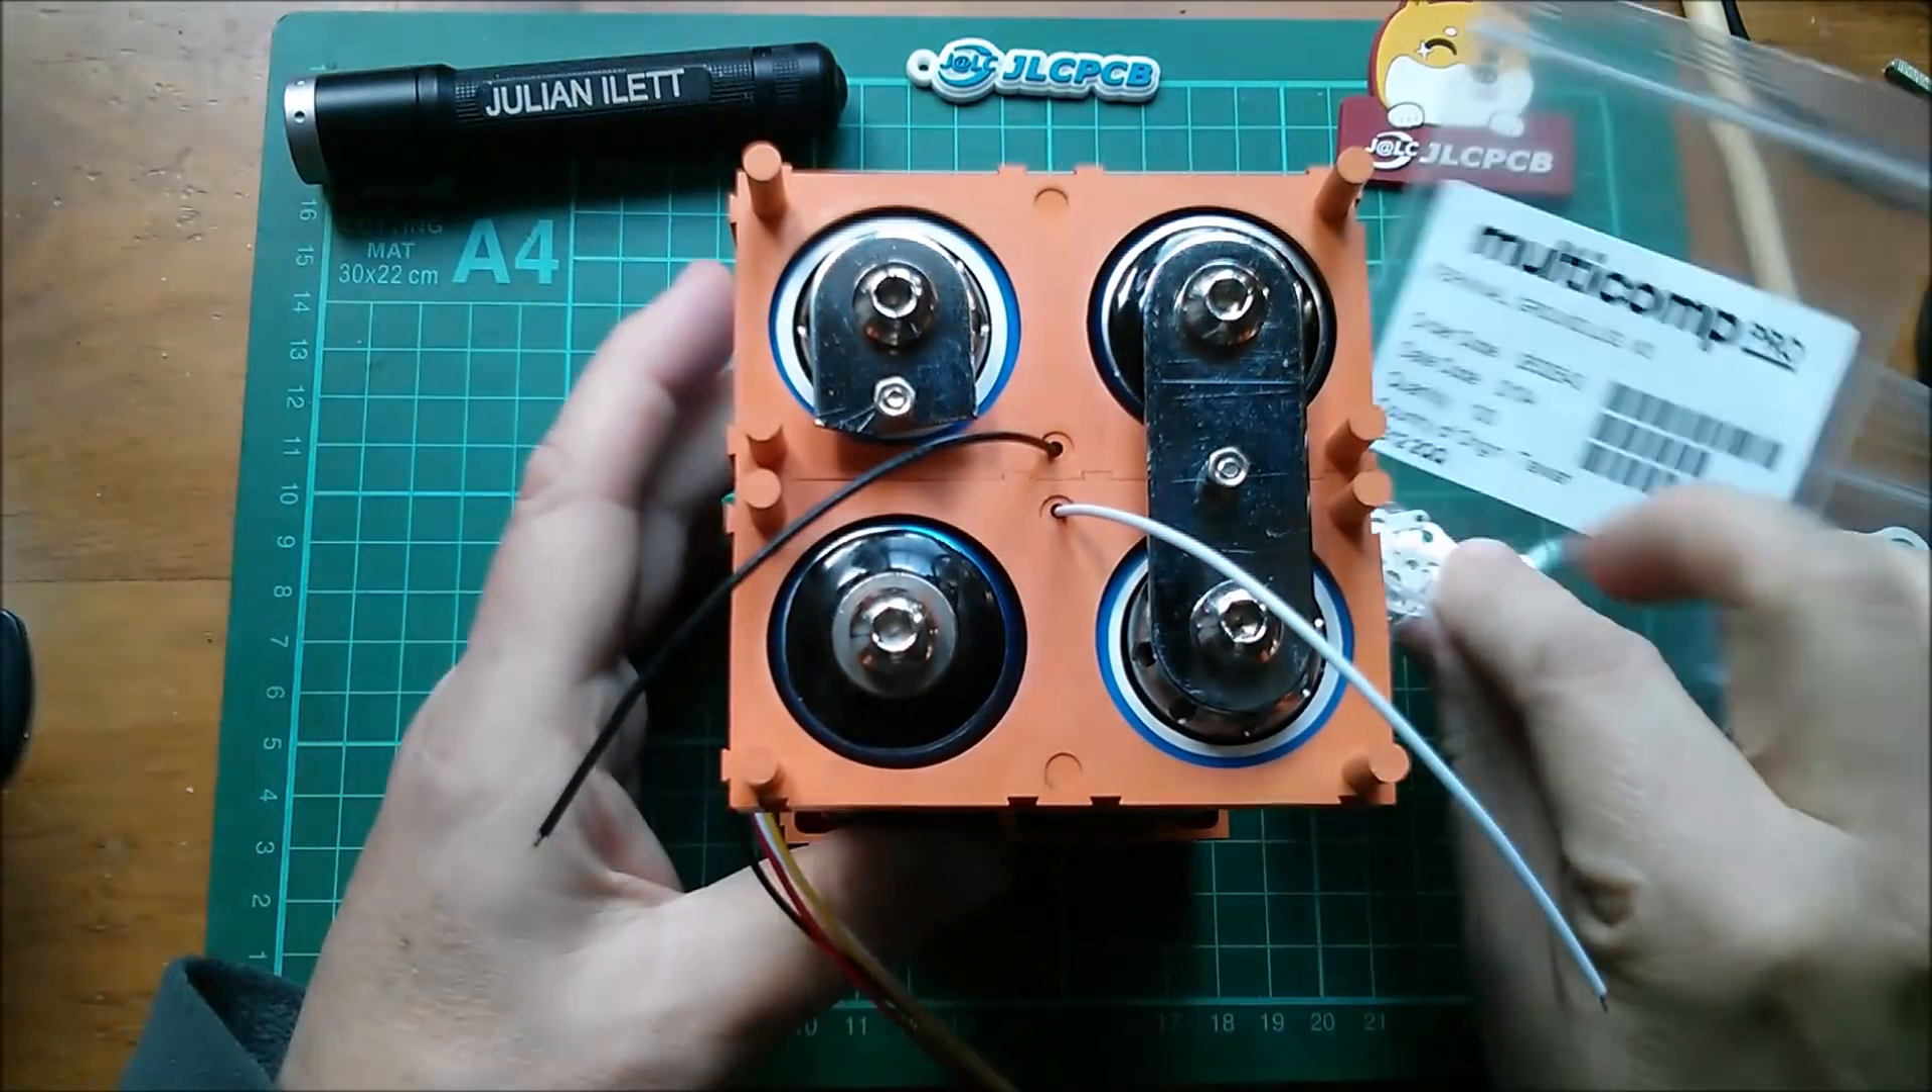On the second pack i'm working on right now um i've got my wires coming out but i don't have any tags.